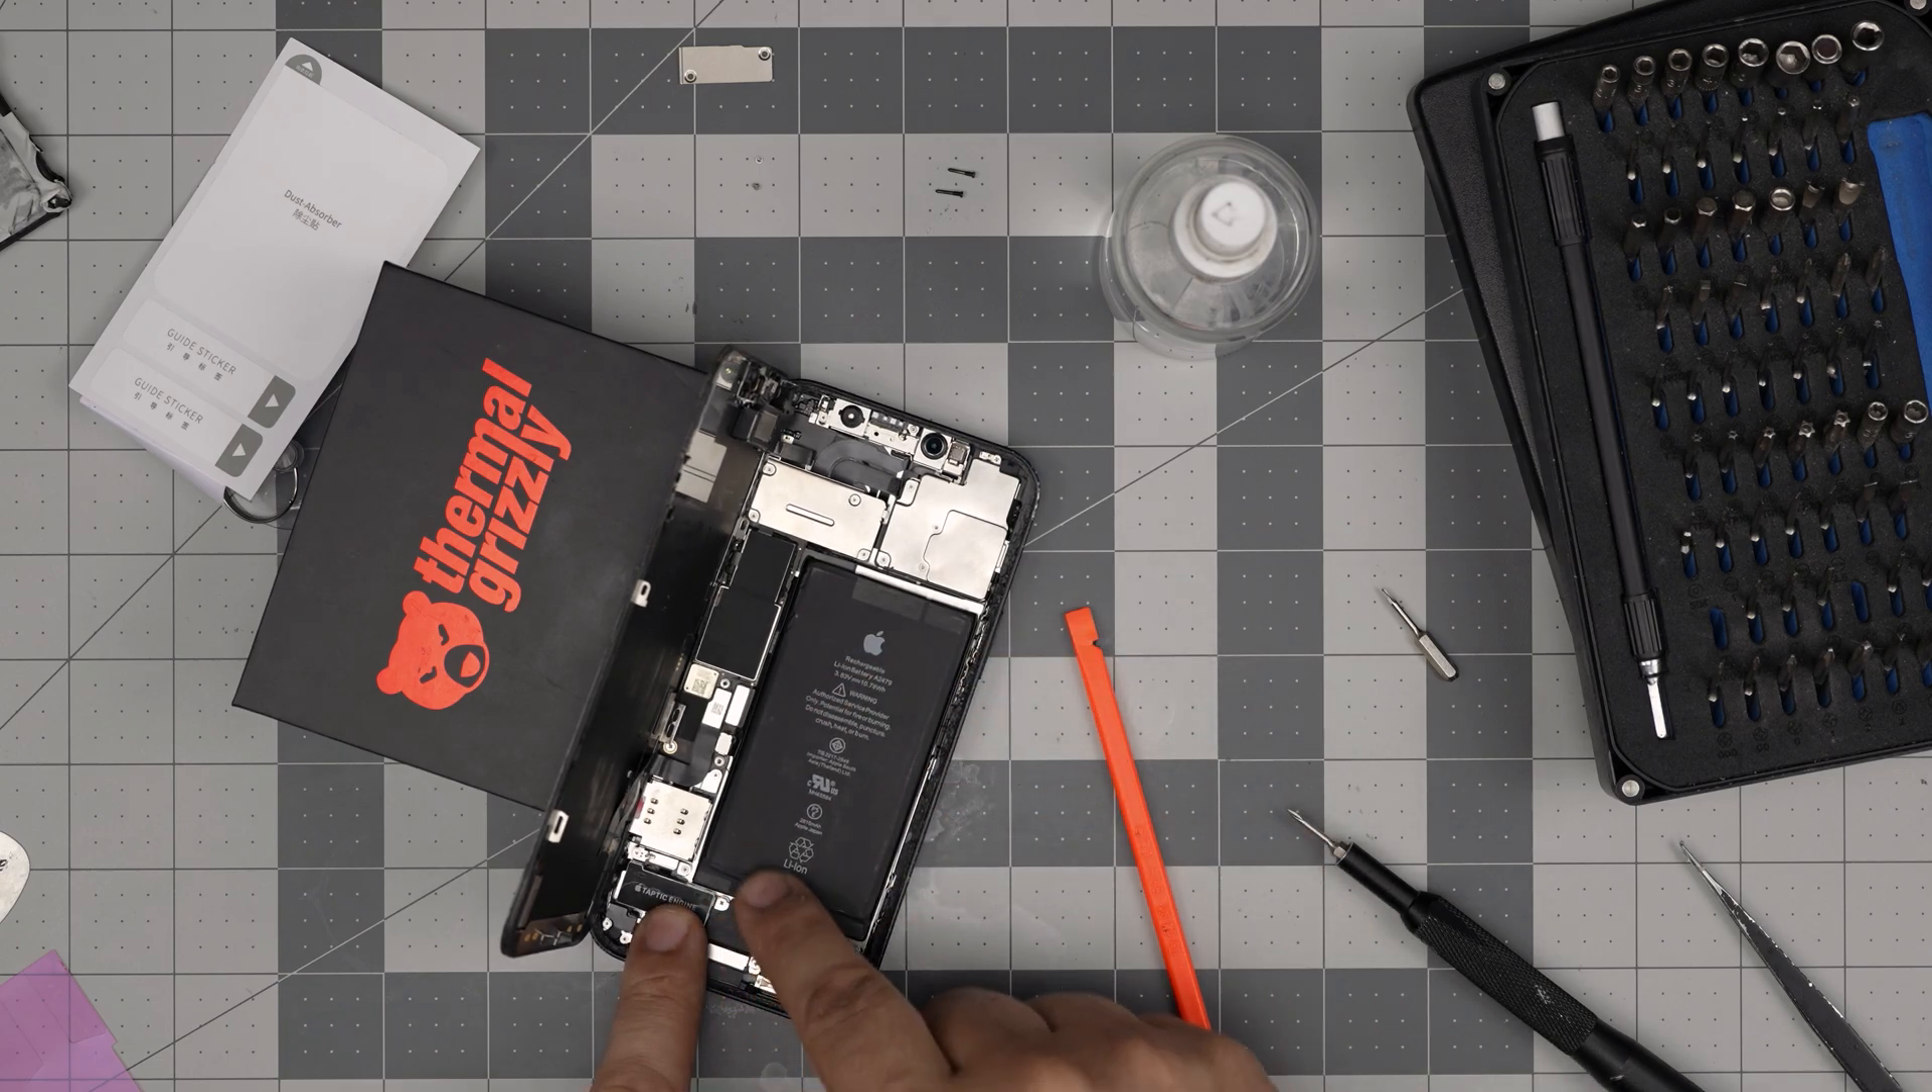Now the battery is in place.